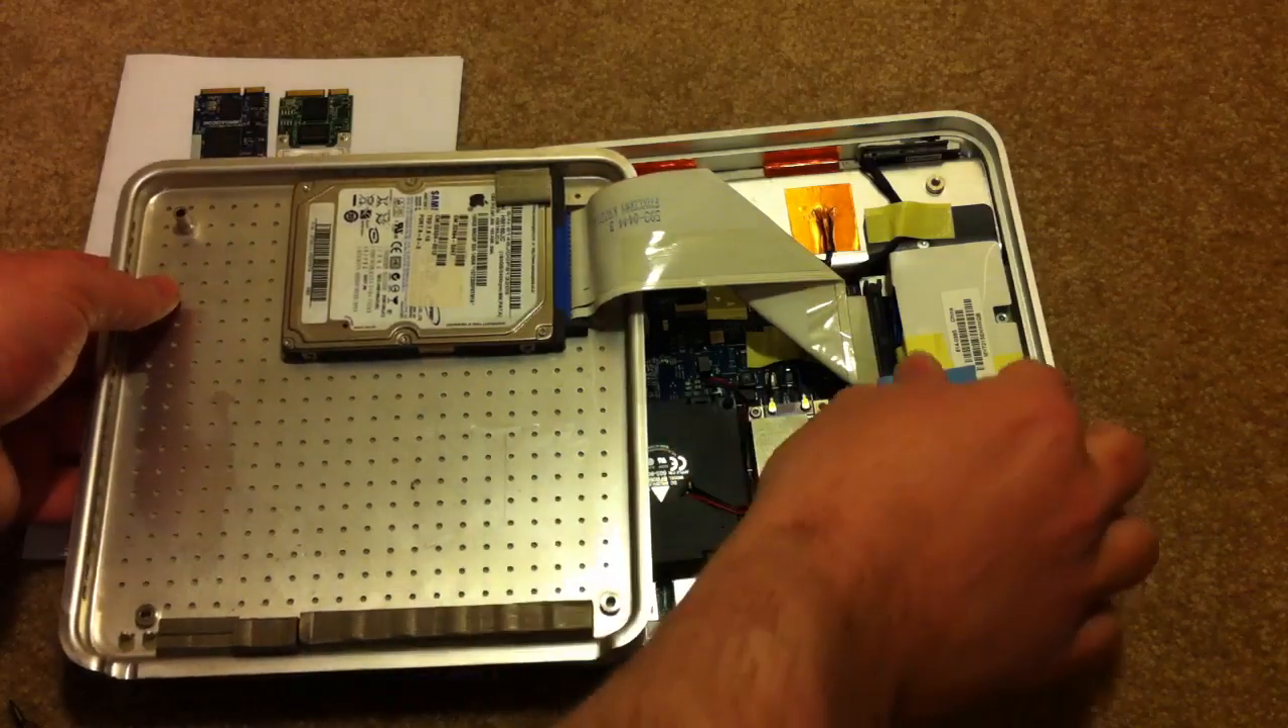You can see the hard drive is screwed onto the bottom of the case and then attached with an IDE cable.